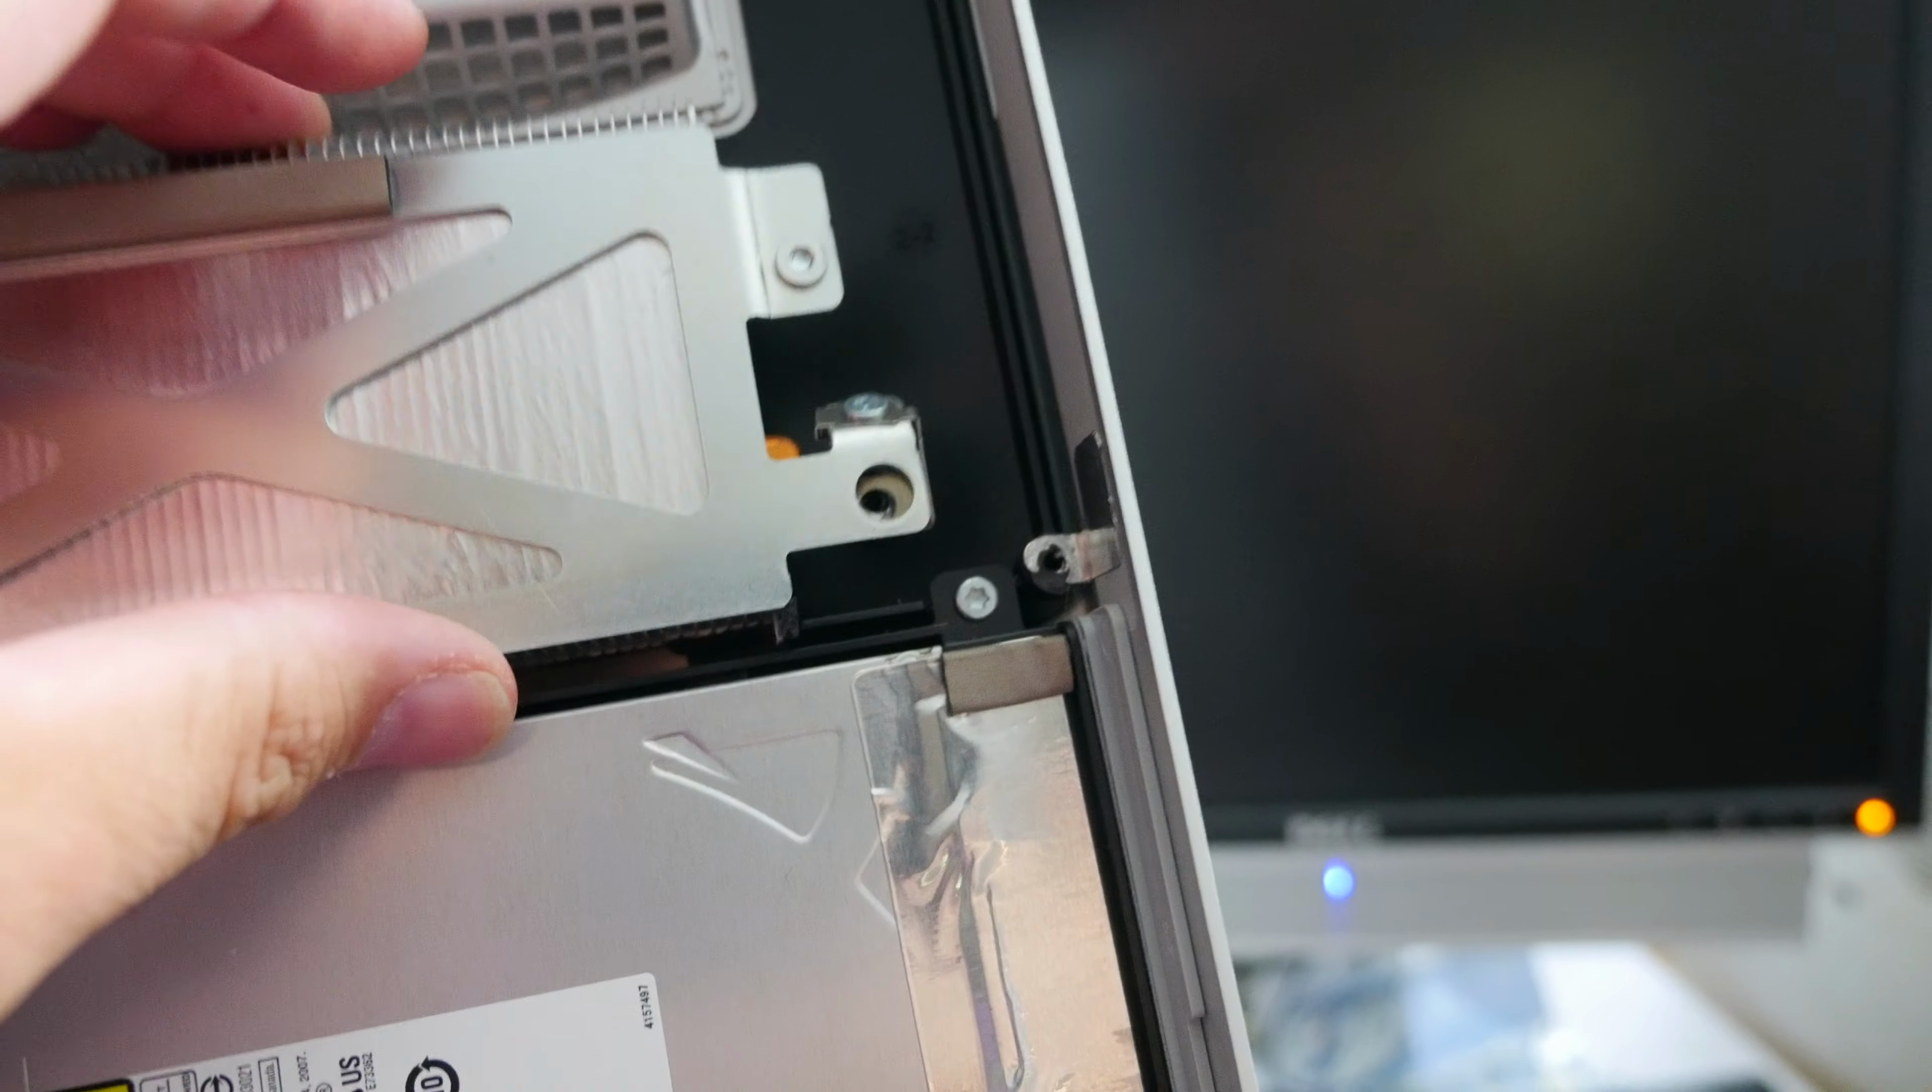There also should be a screw up here that I have not put back yet that holds this end of the heat sink in.